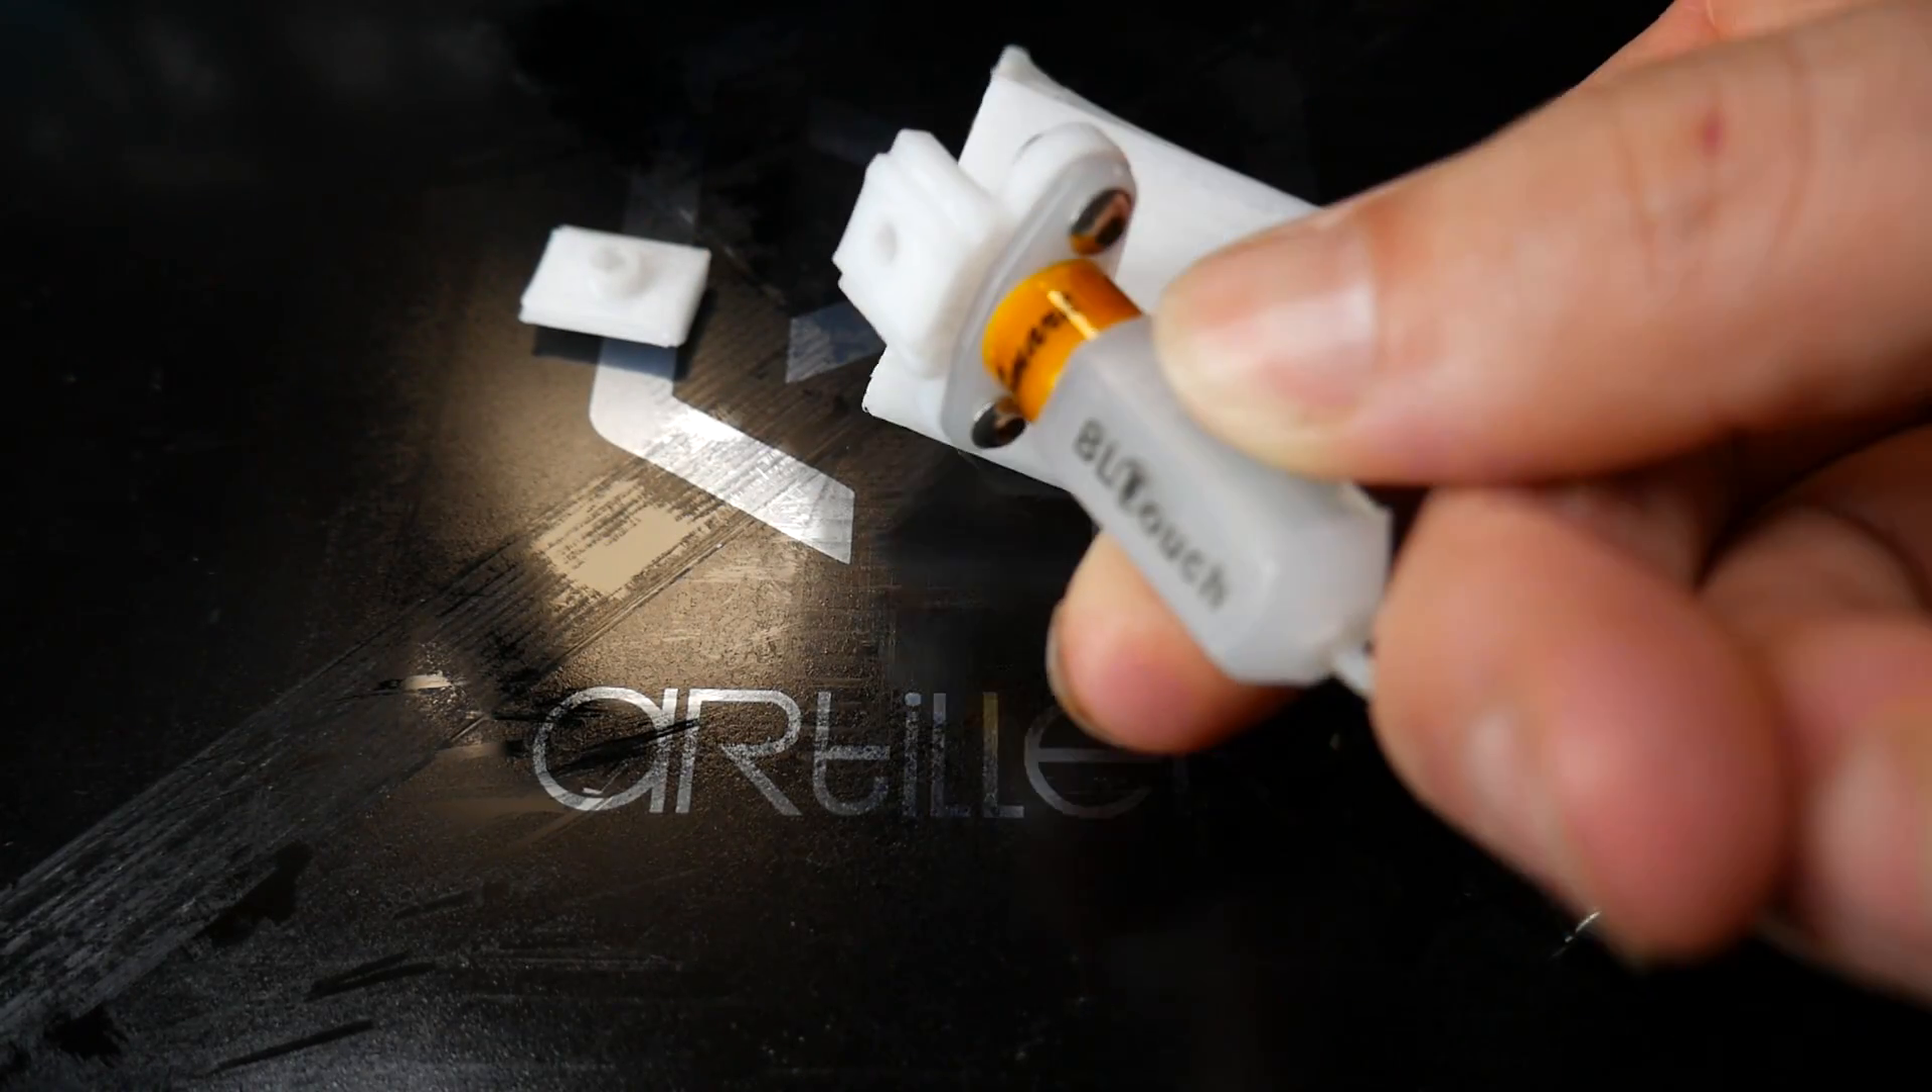I've pre-installed the BL-Touch onto the printed mount for that that's included in this set.